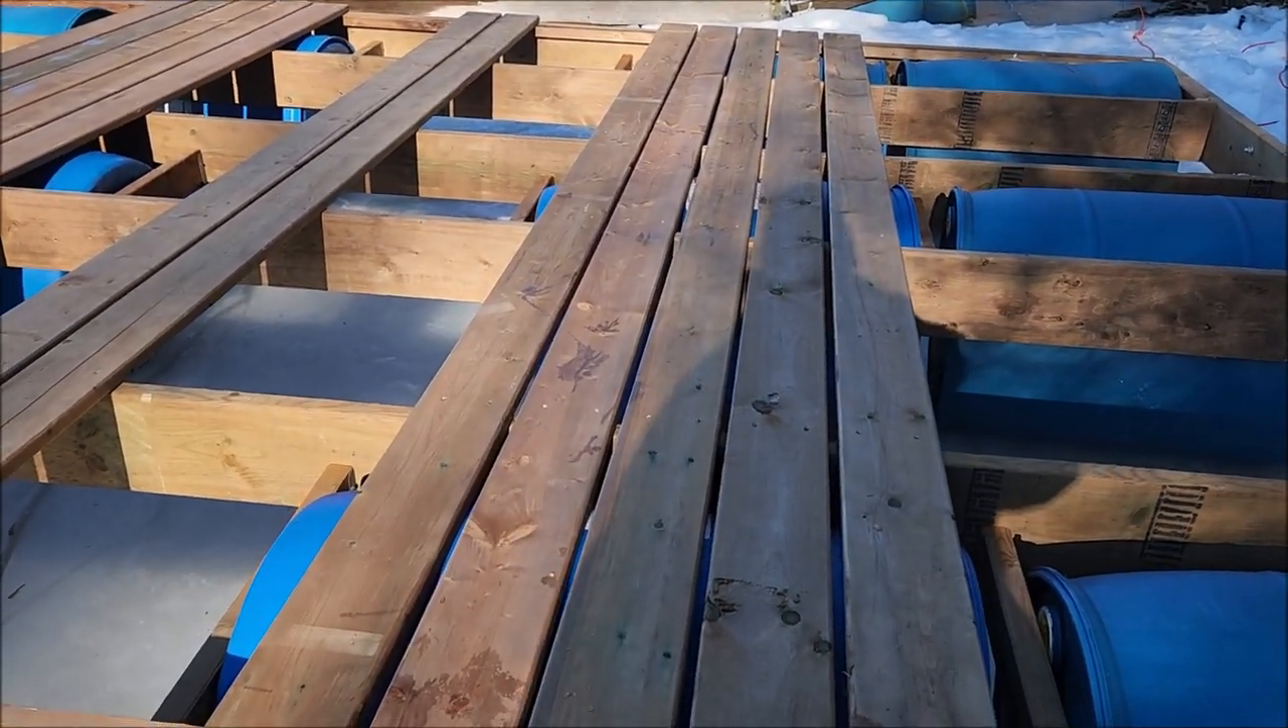Um, I've got some of the decking on.